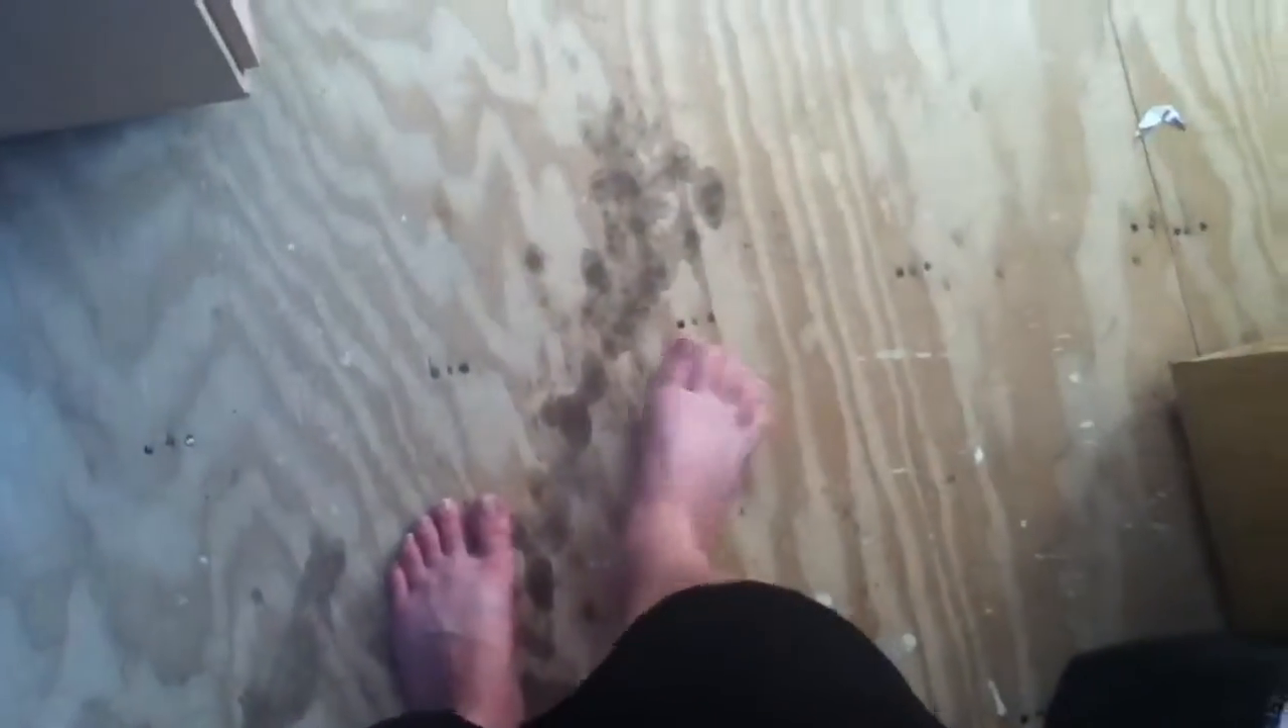As you can see there's still no carpeting.